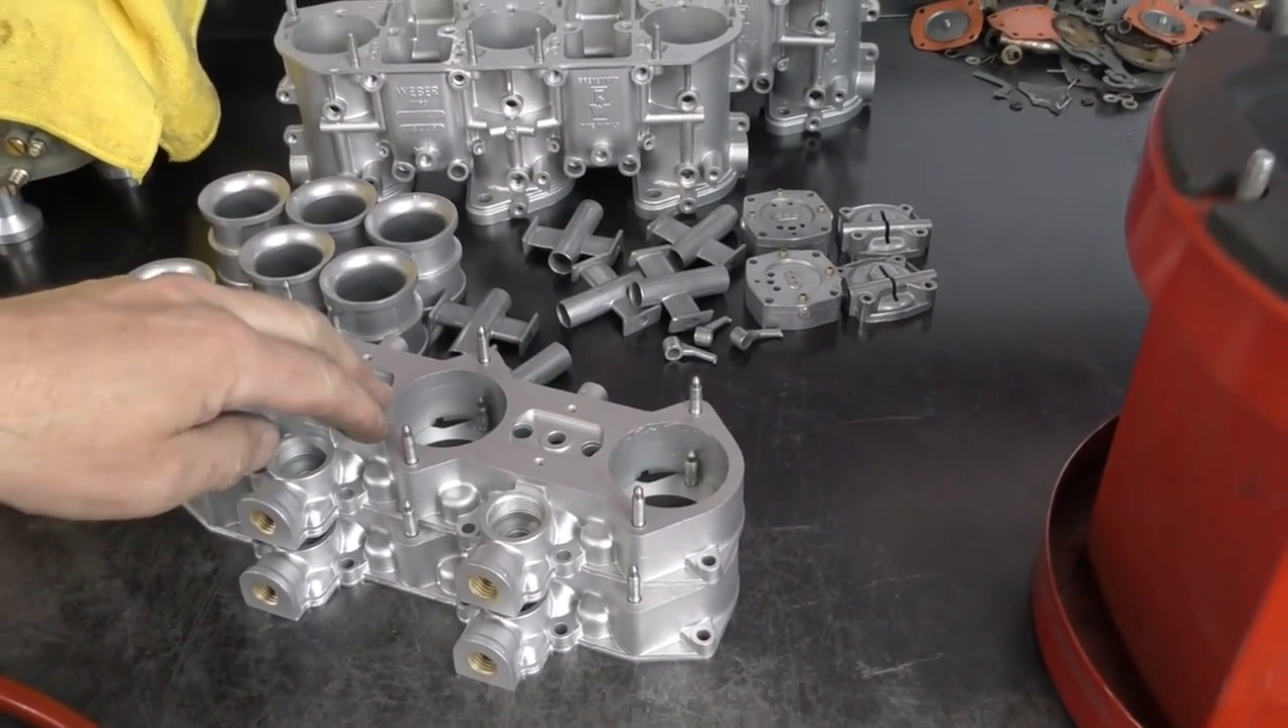We've still got to pull out studs on the tops to send these out to color but that's pretty much about it left on the top.